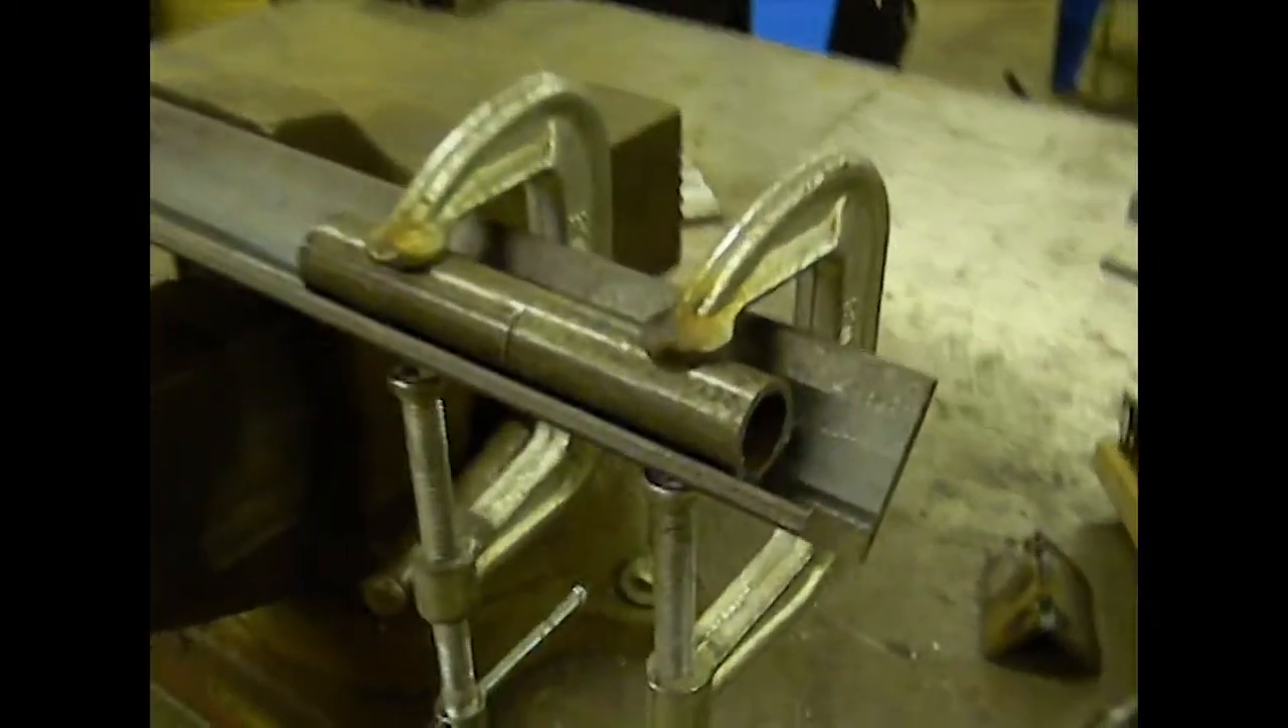And as you can see, I have two very small pieces of pipe lined up, being held in place by two C-clamps.